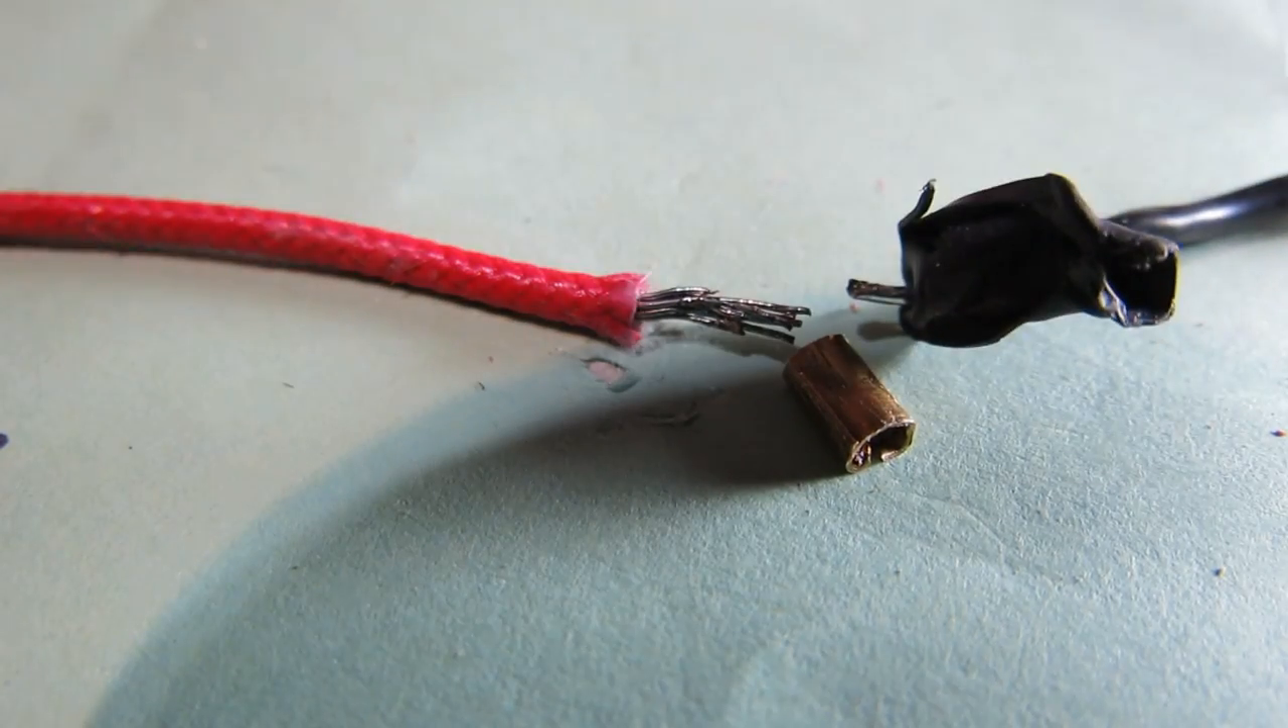I've got the brass crimp sleeve off the end of the fuse, and I managed to get my wire out without damaging anything.